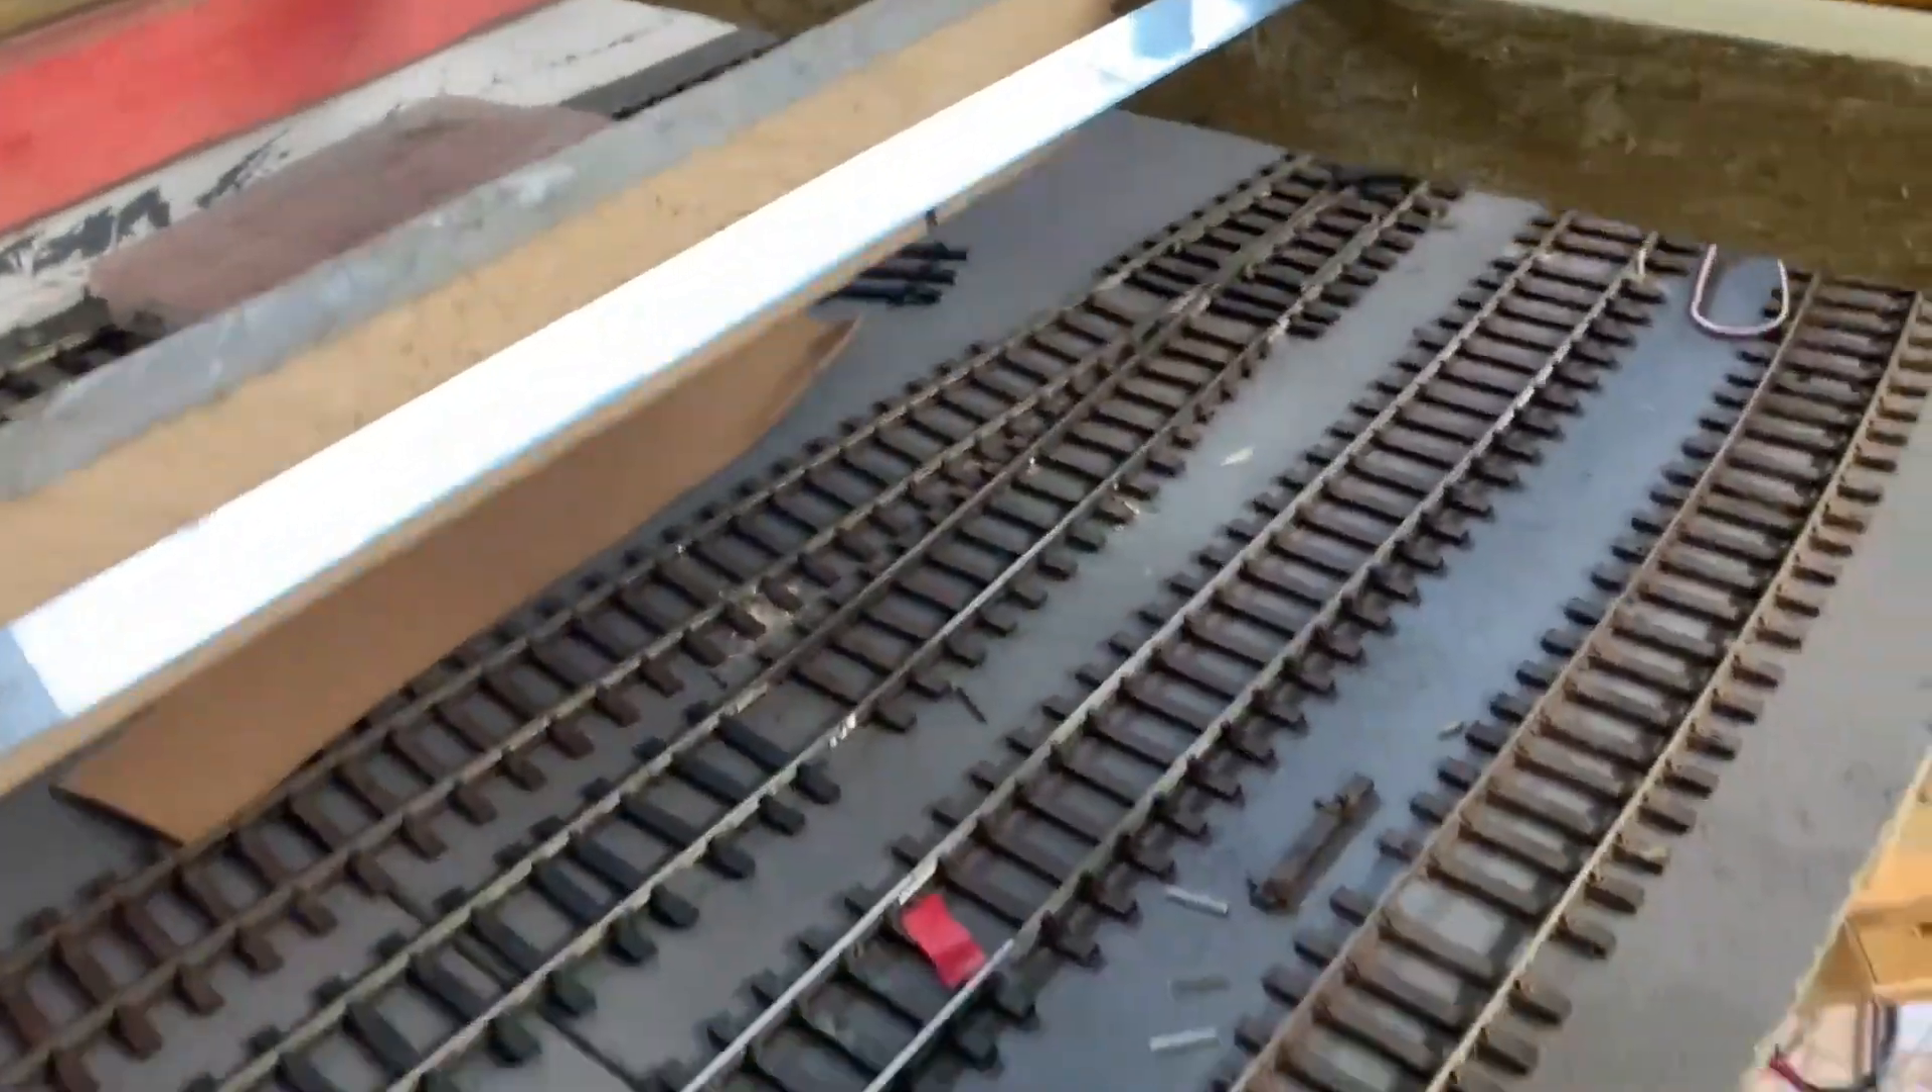All four four uh storage tracks are now down.